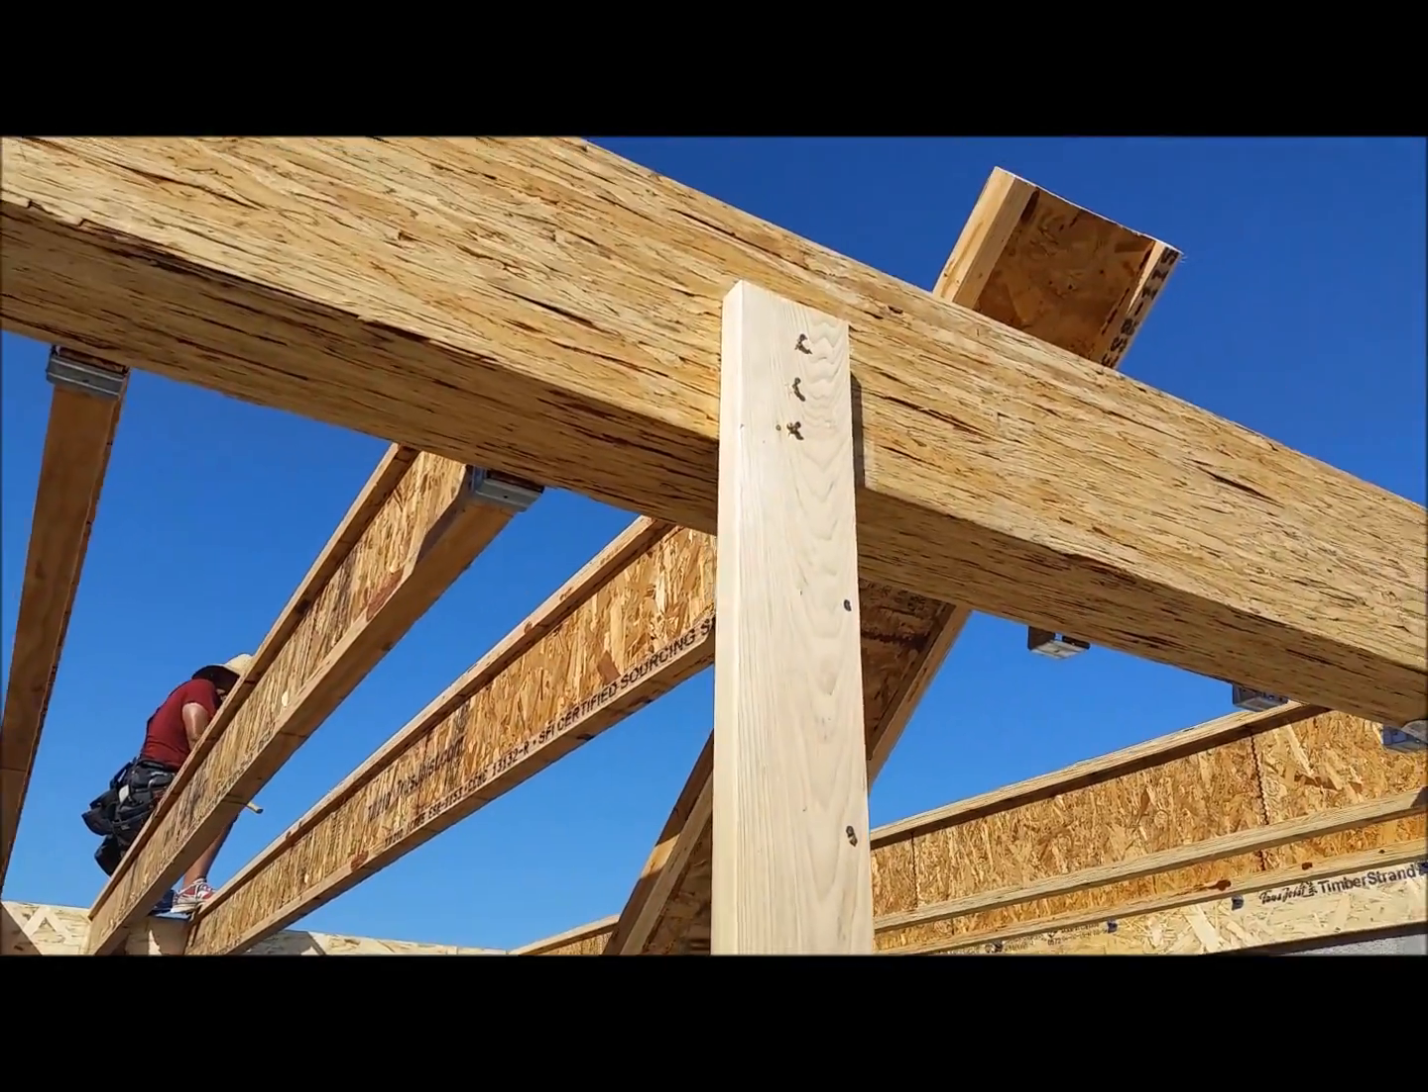Here we are we got the beam up we're running some joists now.